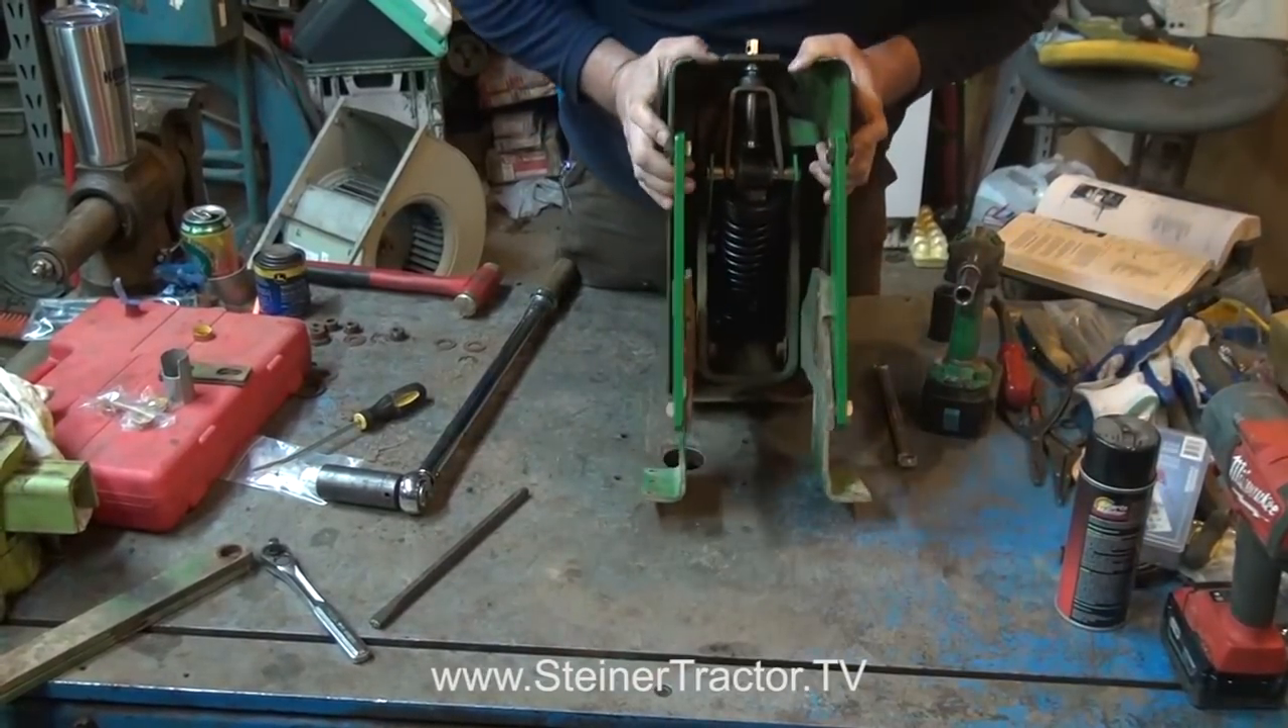Now, our suspension frame has been reassembled.